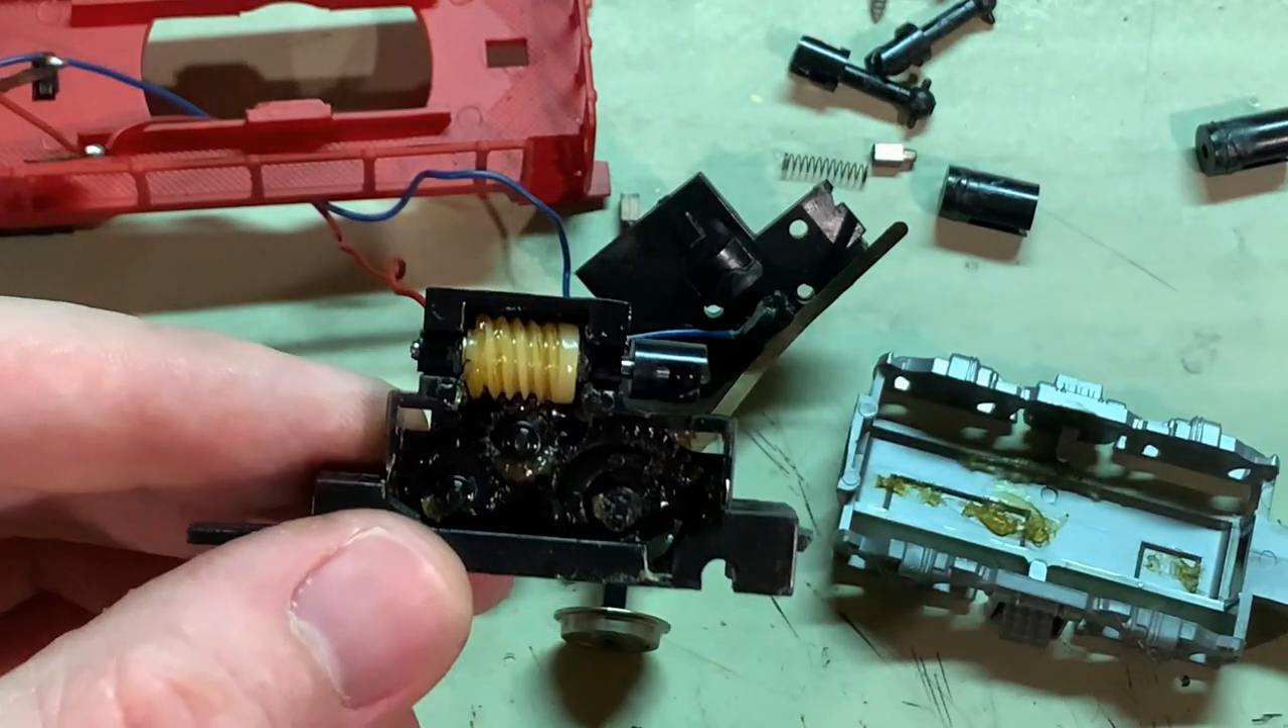And the side pulls off. And now you have full access to the inside of the truck.